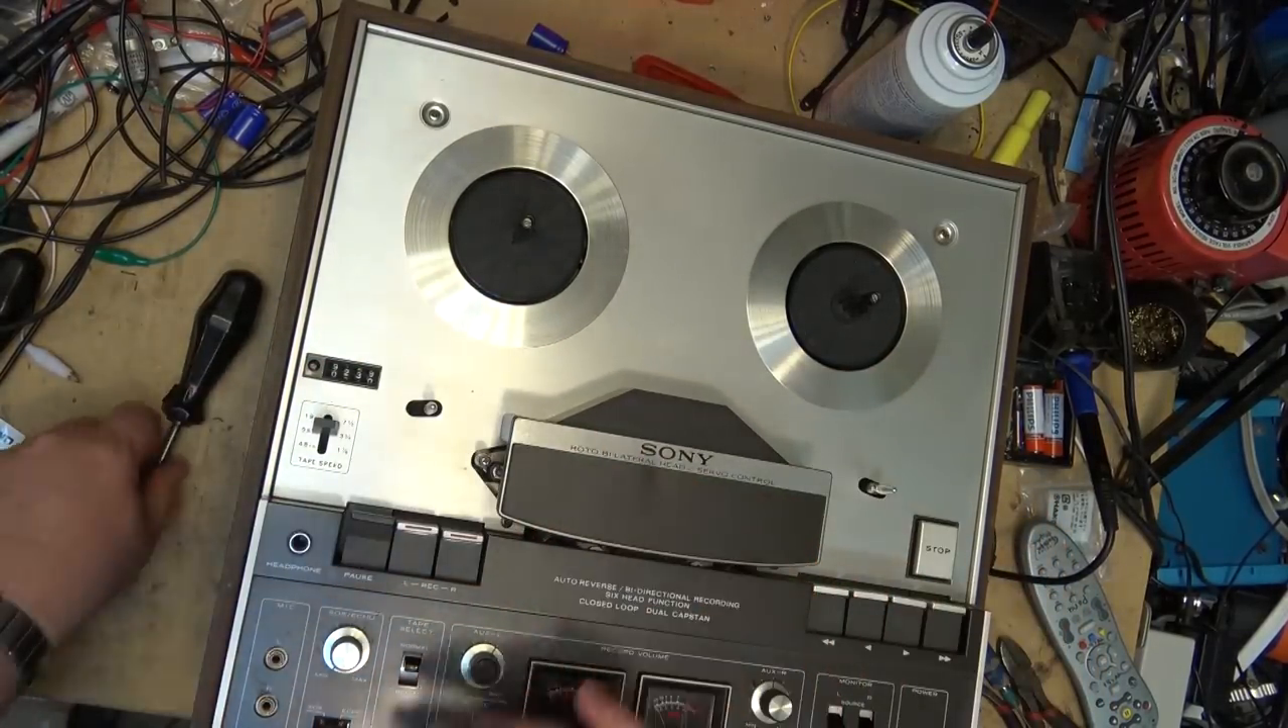Last but not least, the tape head cutter goes on like that.